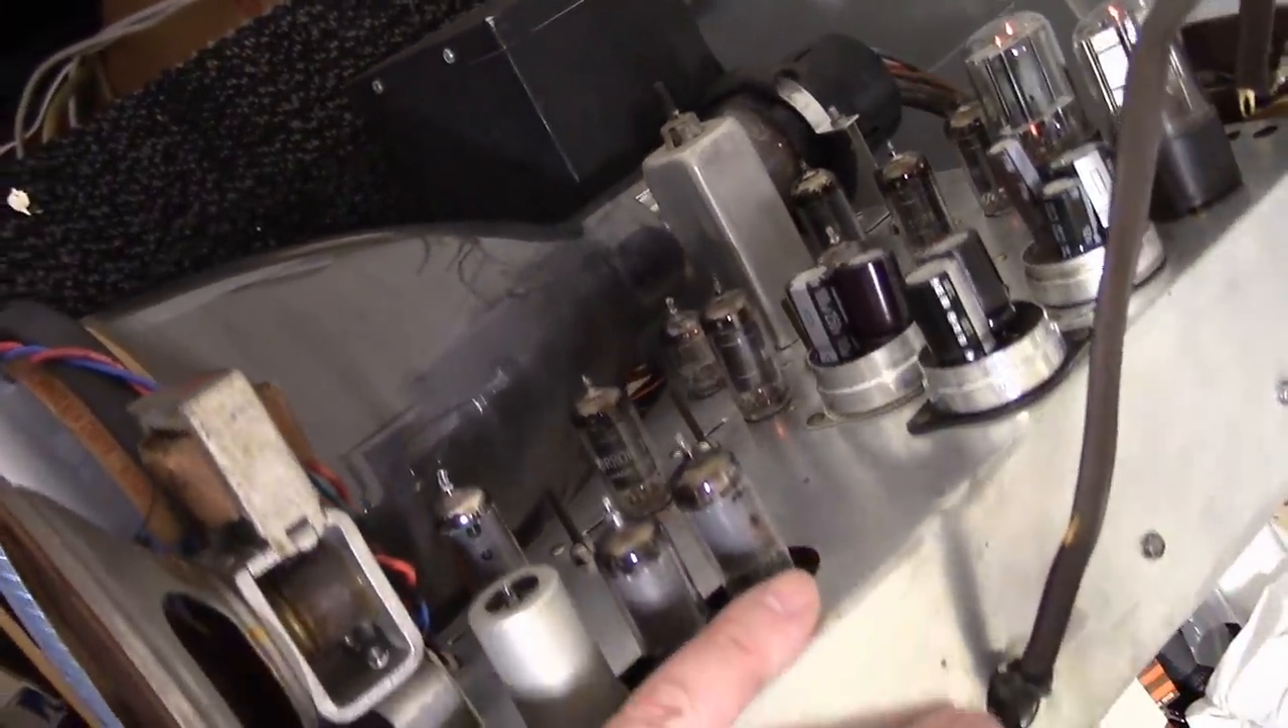I finished cleaning up the chassis with CLR. Reinstalled all the tubes.